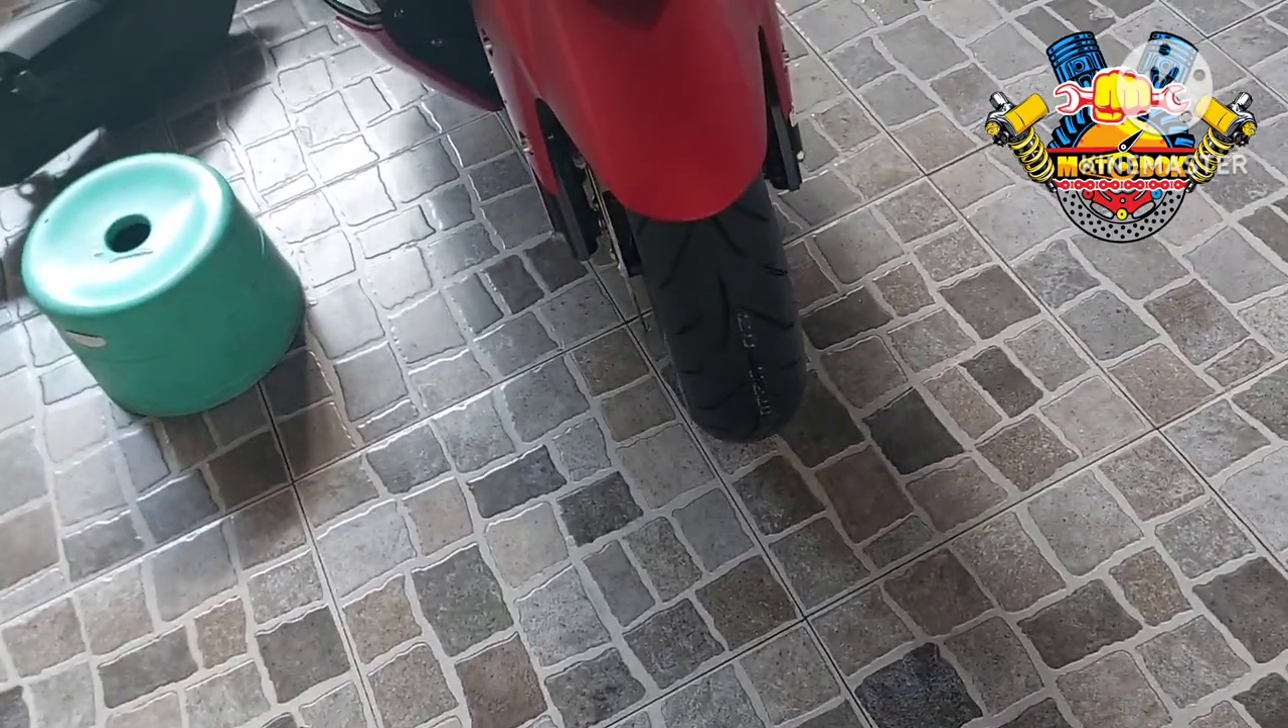Nakabit na natin yung bago natin gulong.